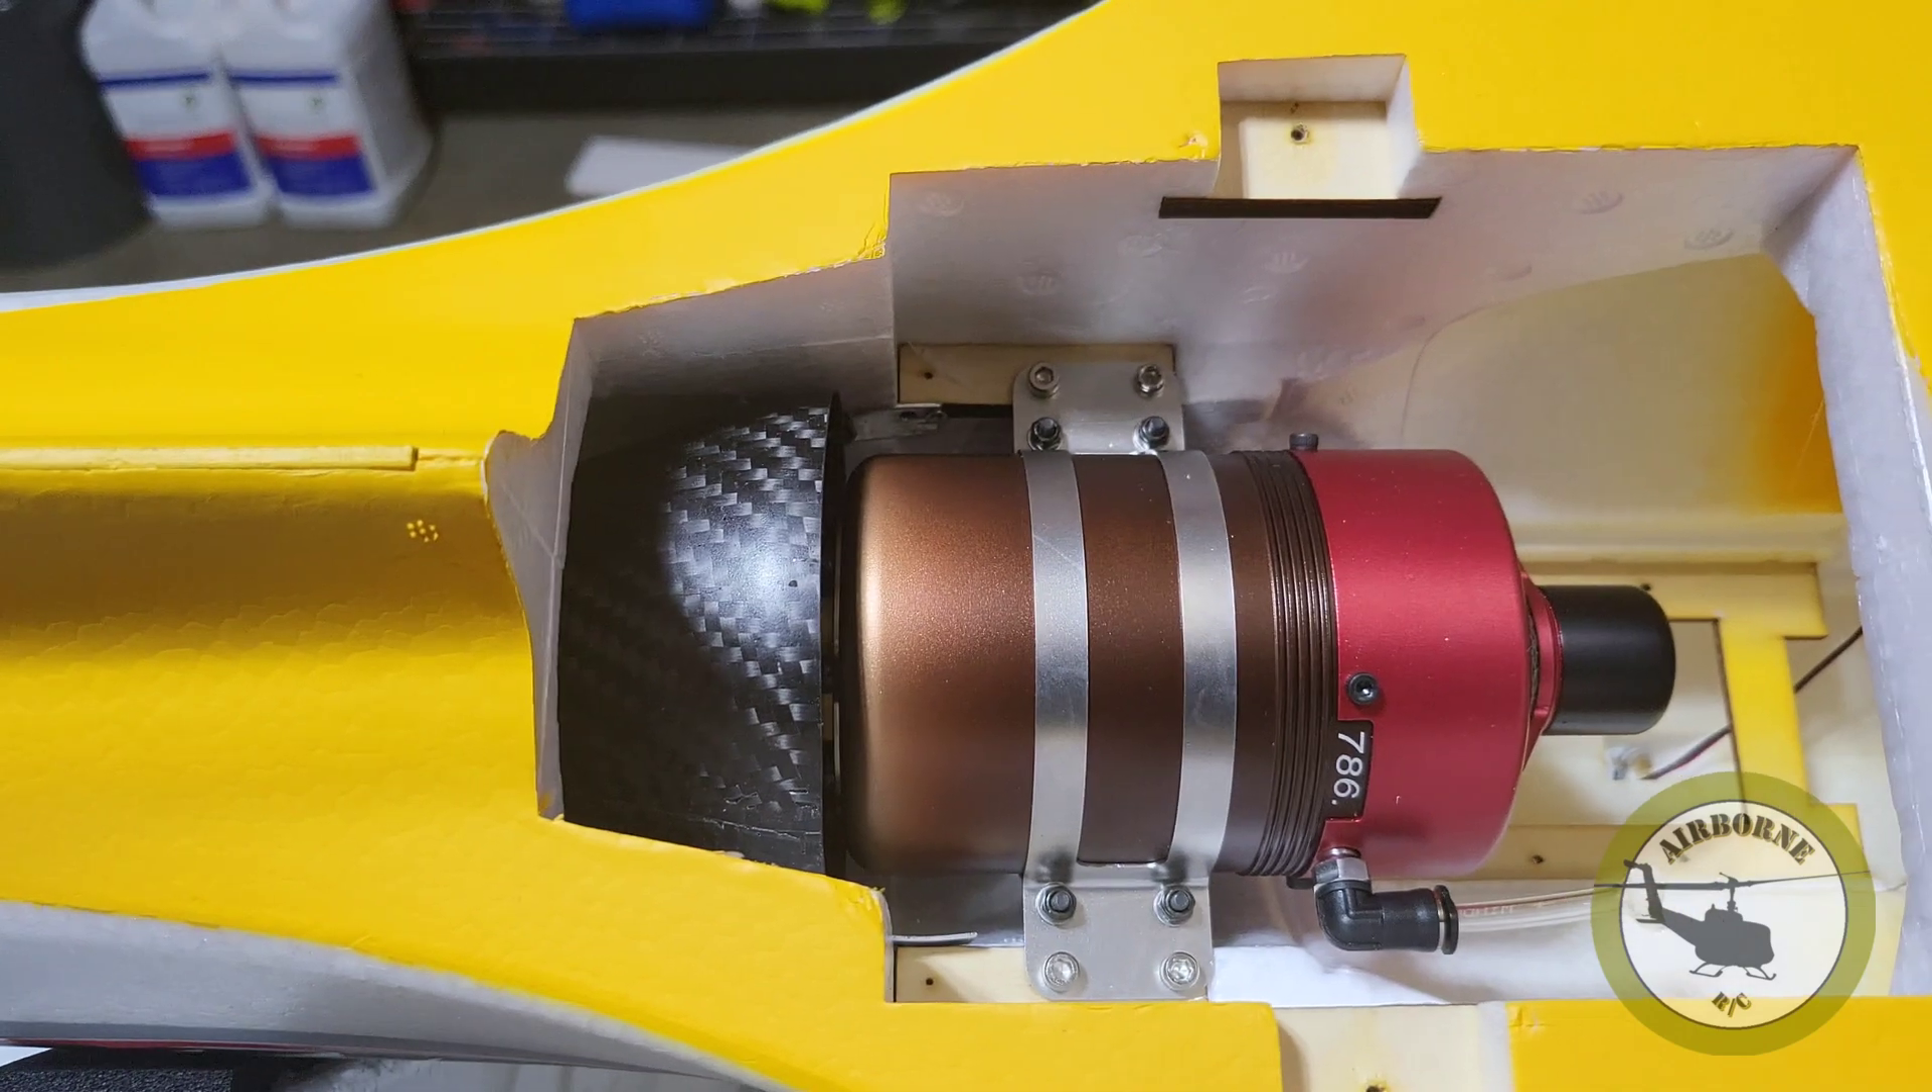I got the turbine in with its four screws.